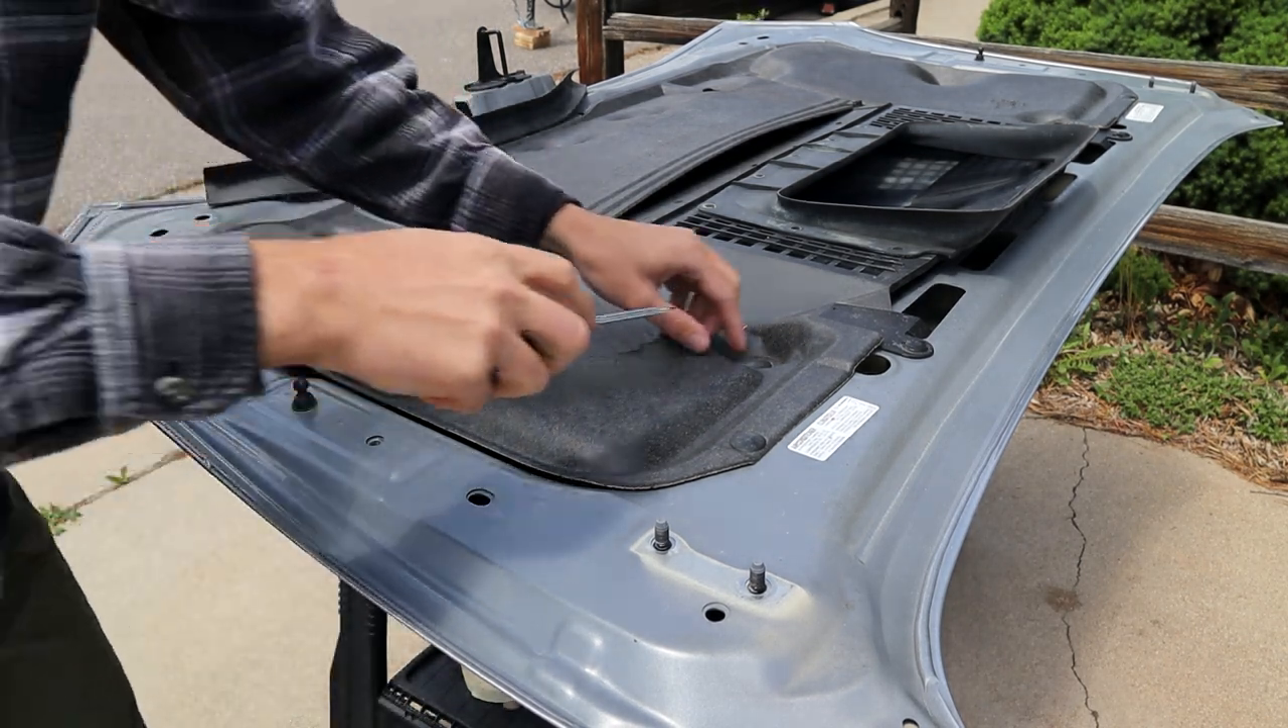So we got the hood taken off.